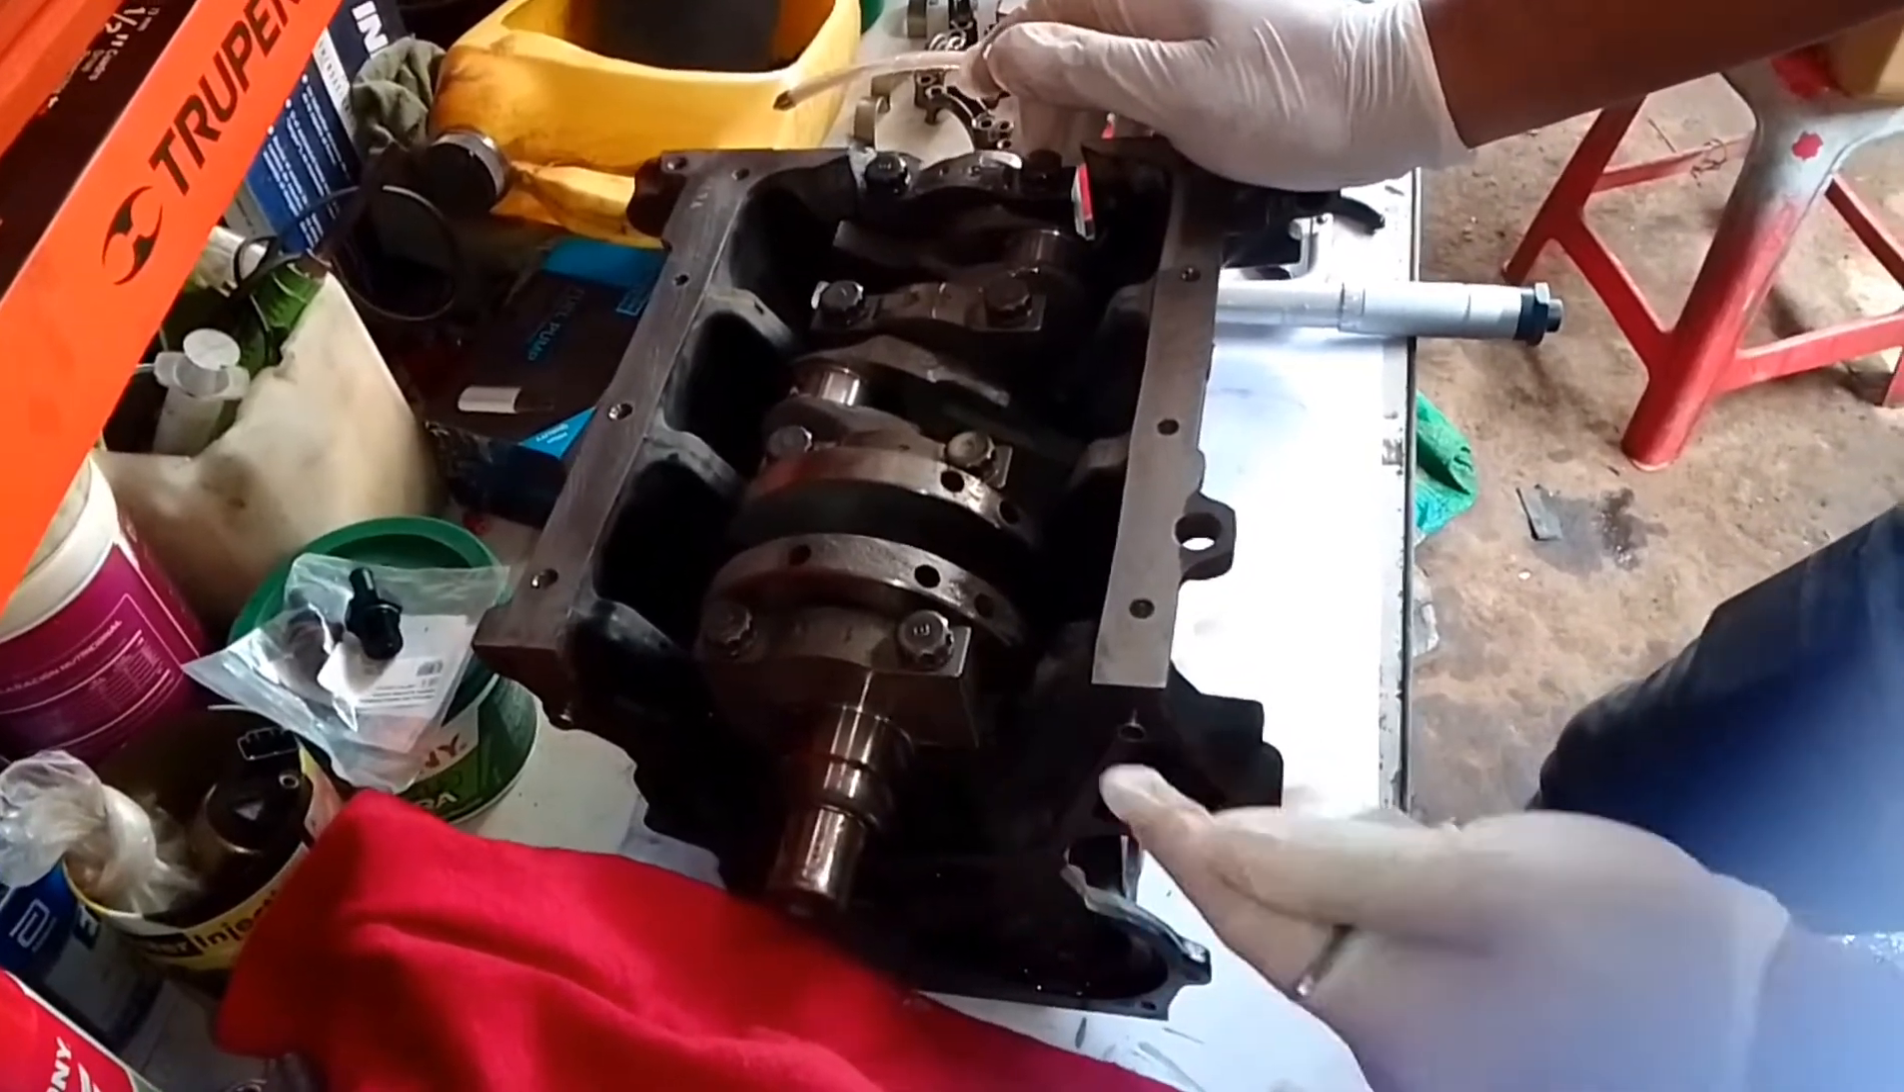Ahorita ya tenemos presentado lo que es el cigüeñal con las tapas de bancada puestas.